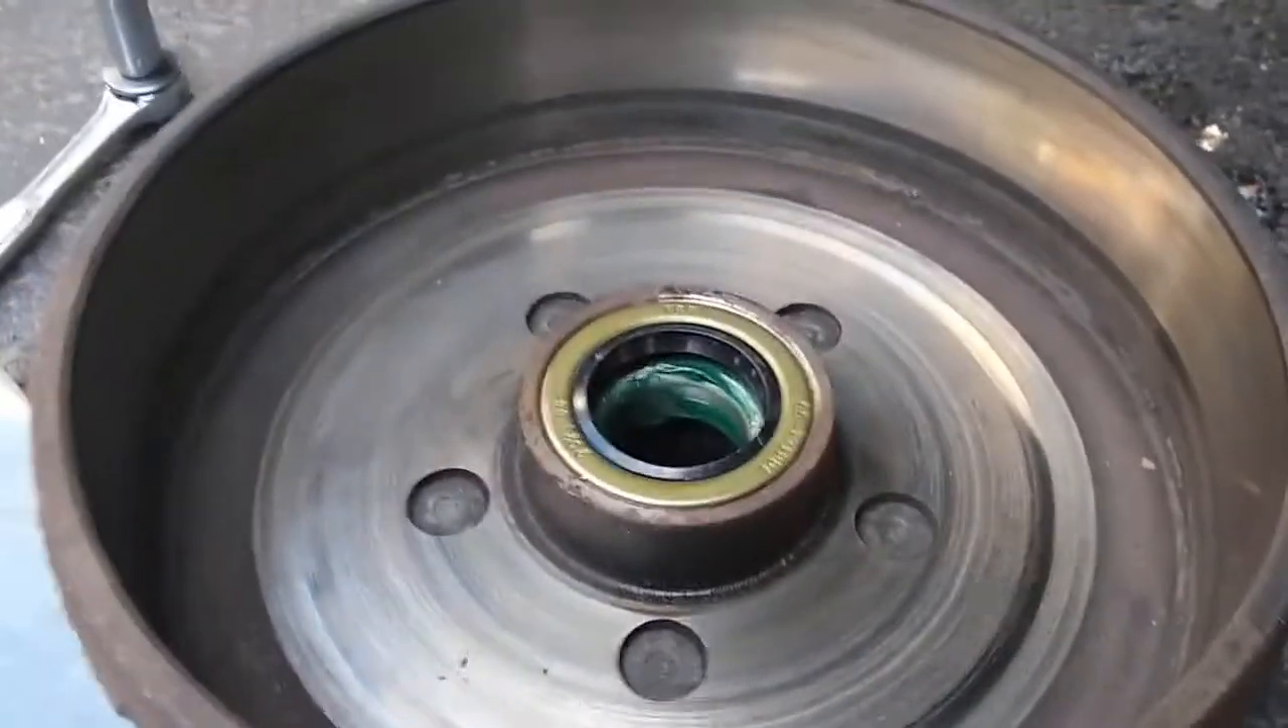I drove the seal in as you can see it's all flush with this this hub.